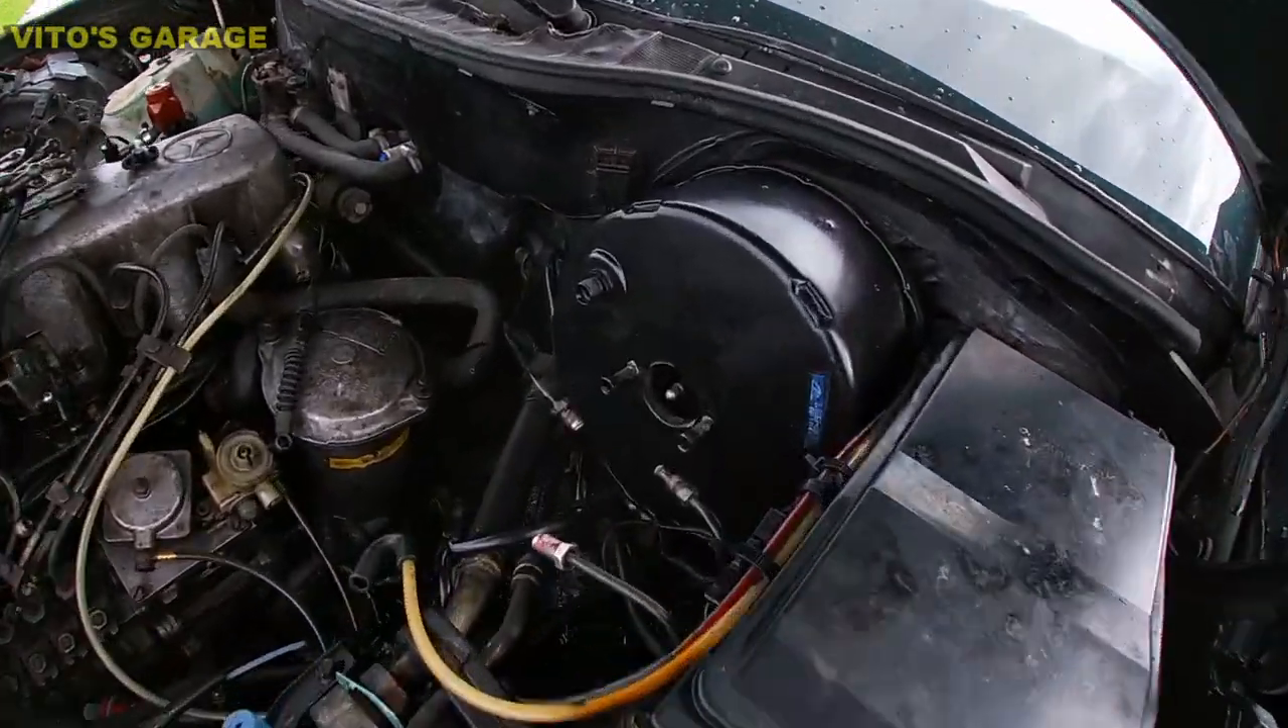All right all right so the brake booster is in and right now i'm getting ready to put the master cylinder back on and start reconnecting everything on this side.